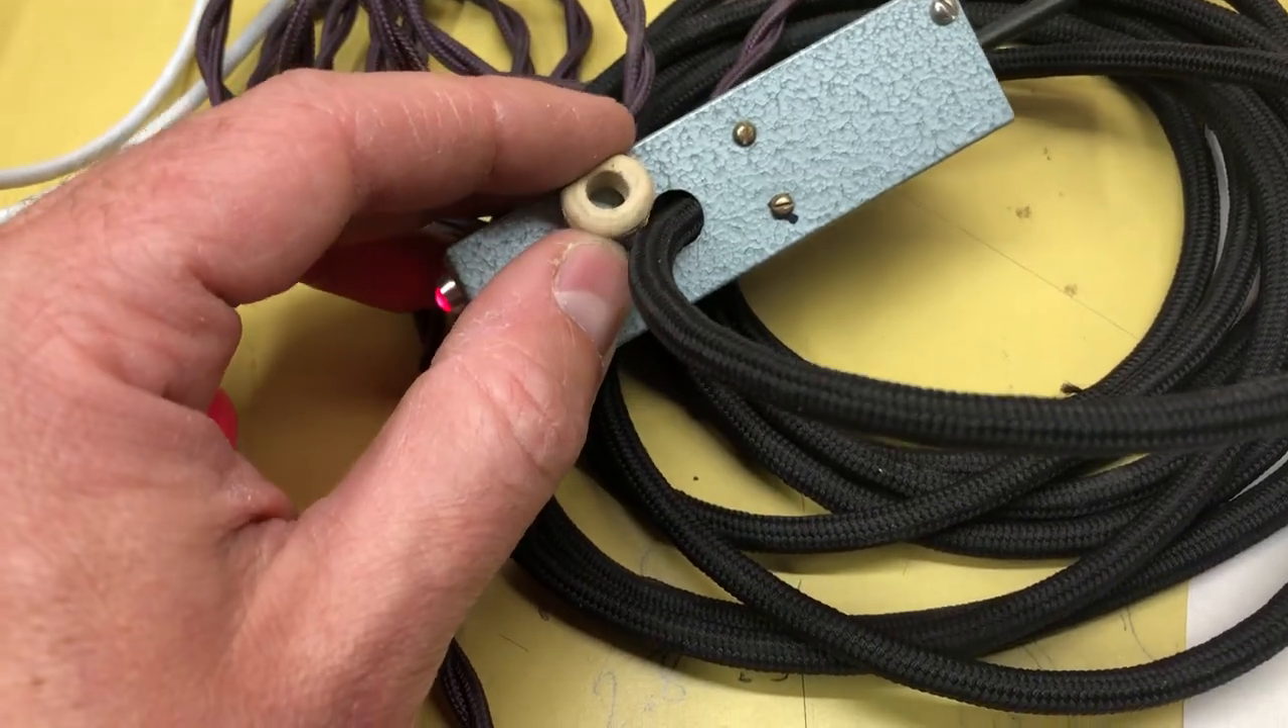I just noticed now though, I just noticed, I forgot the grommet that's supposed to go in there.